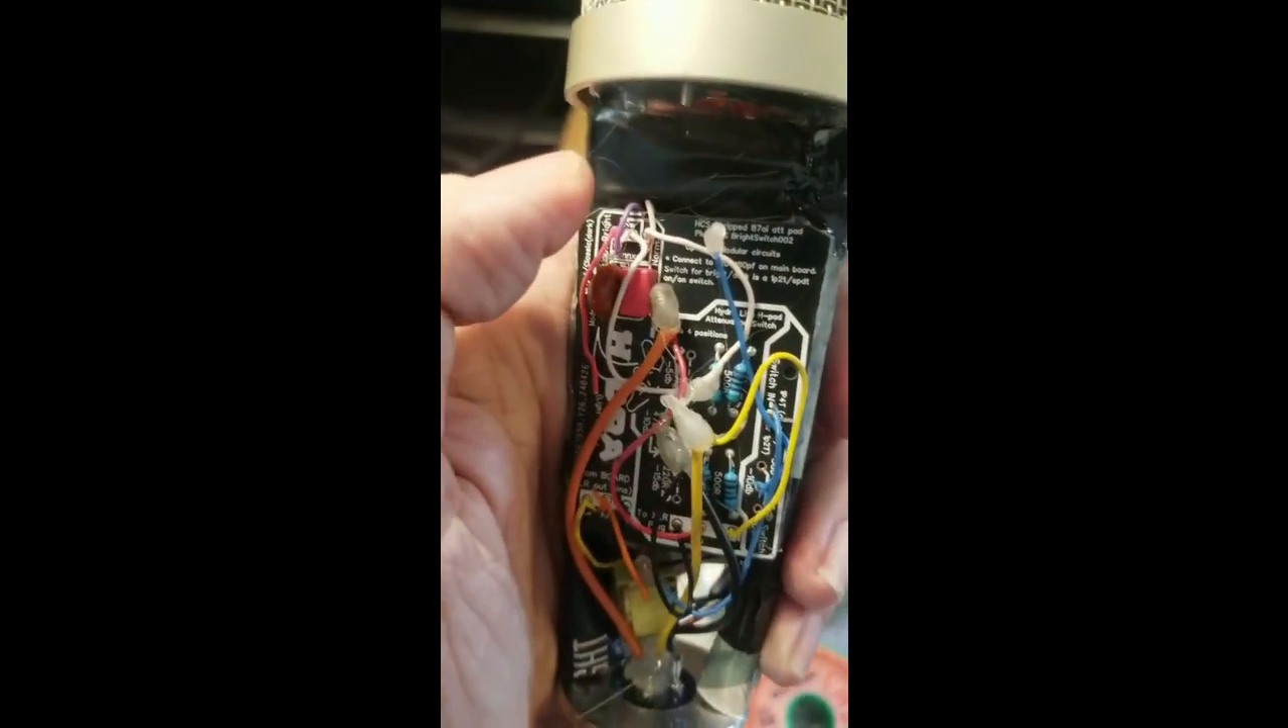But, yeah, on the flip side of the mic, I've potted where I've soldered everything in hot glue.